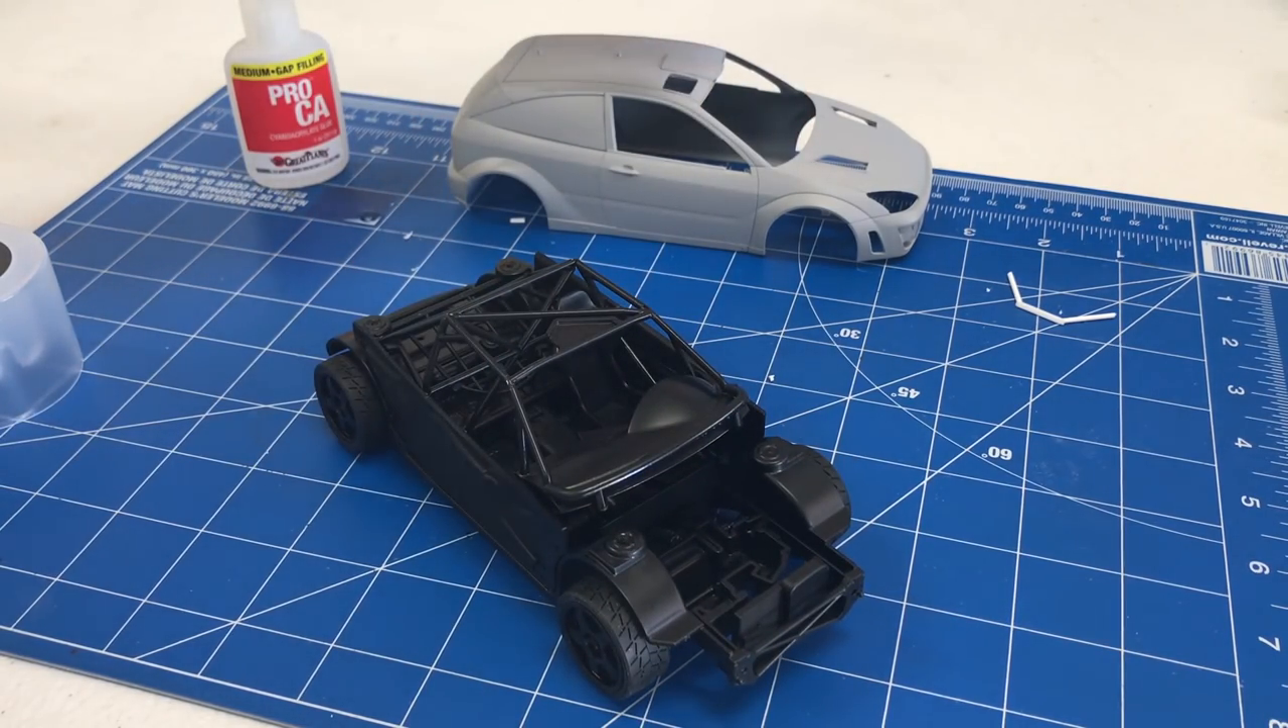We also just temporarily pop the rubber tires on to see how it is.